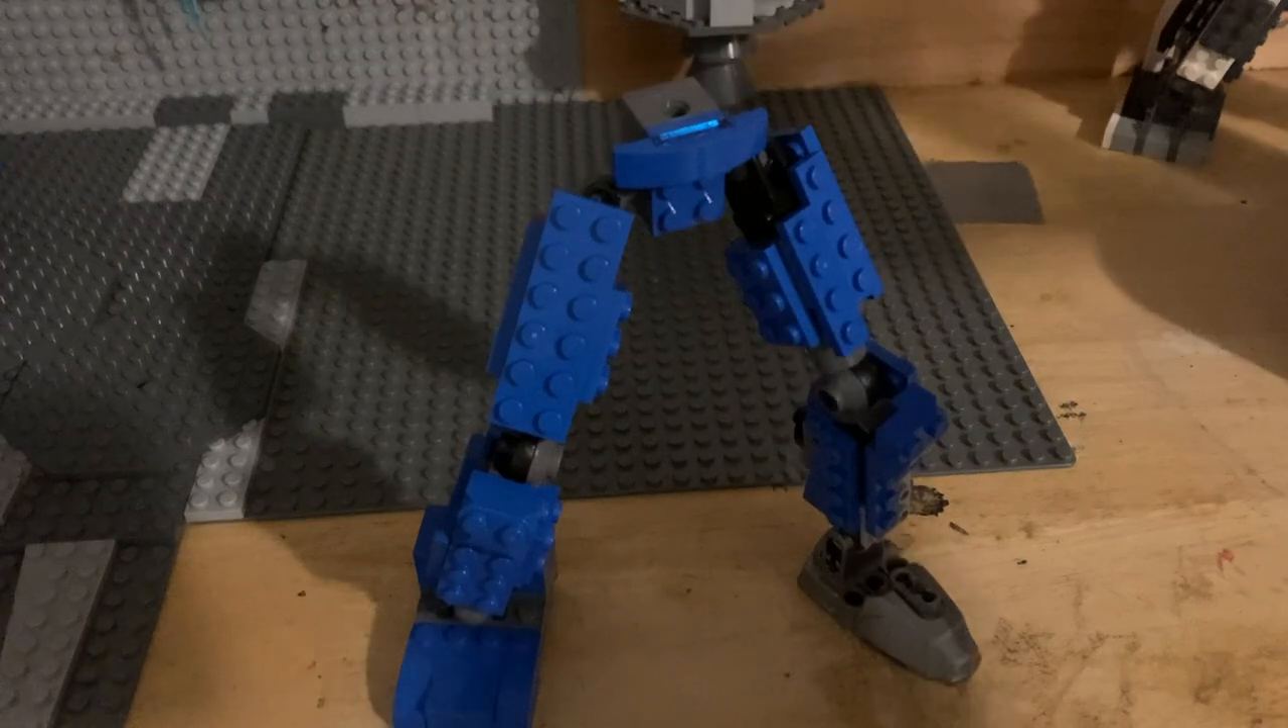There you have Bonnie's legs complete.